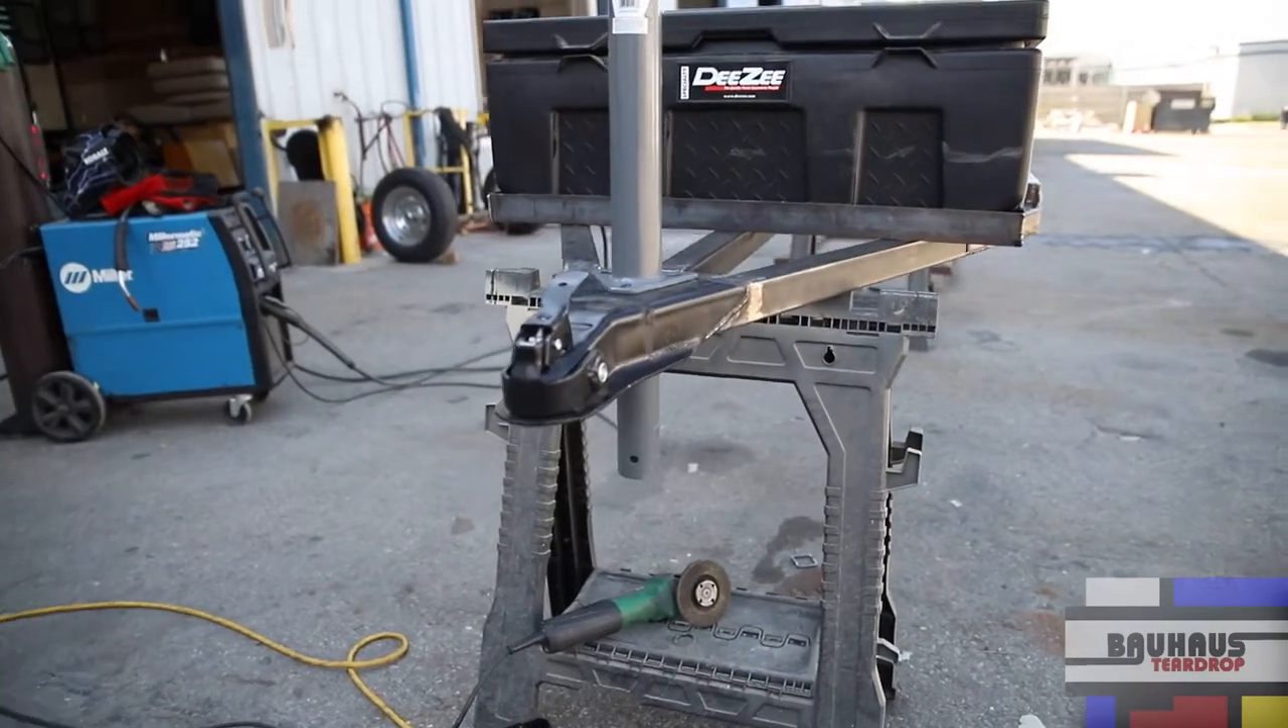It's got a new A-frame installed right here.